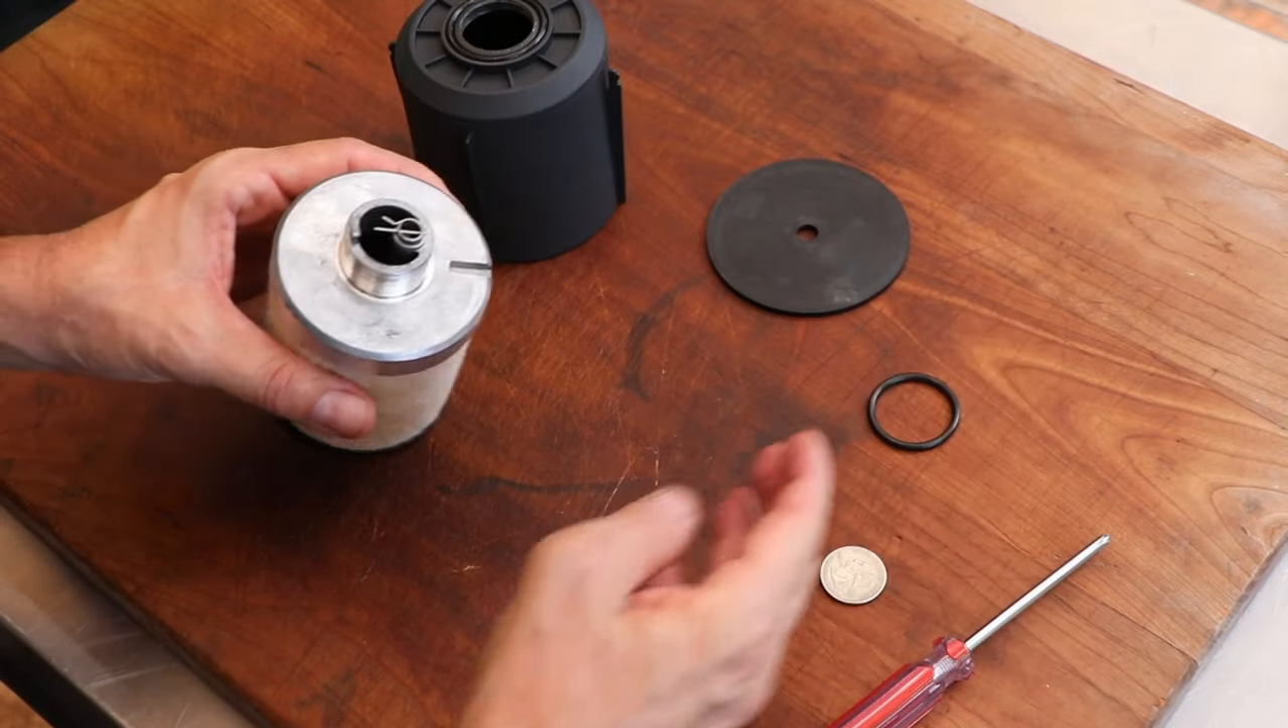We have successfully taken apart our demister.